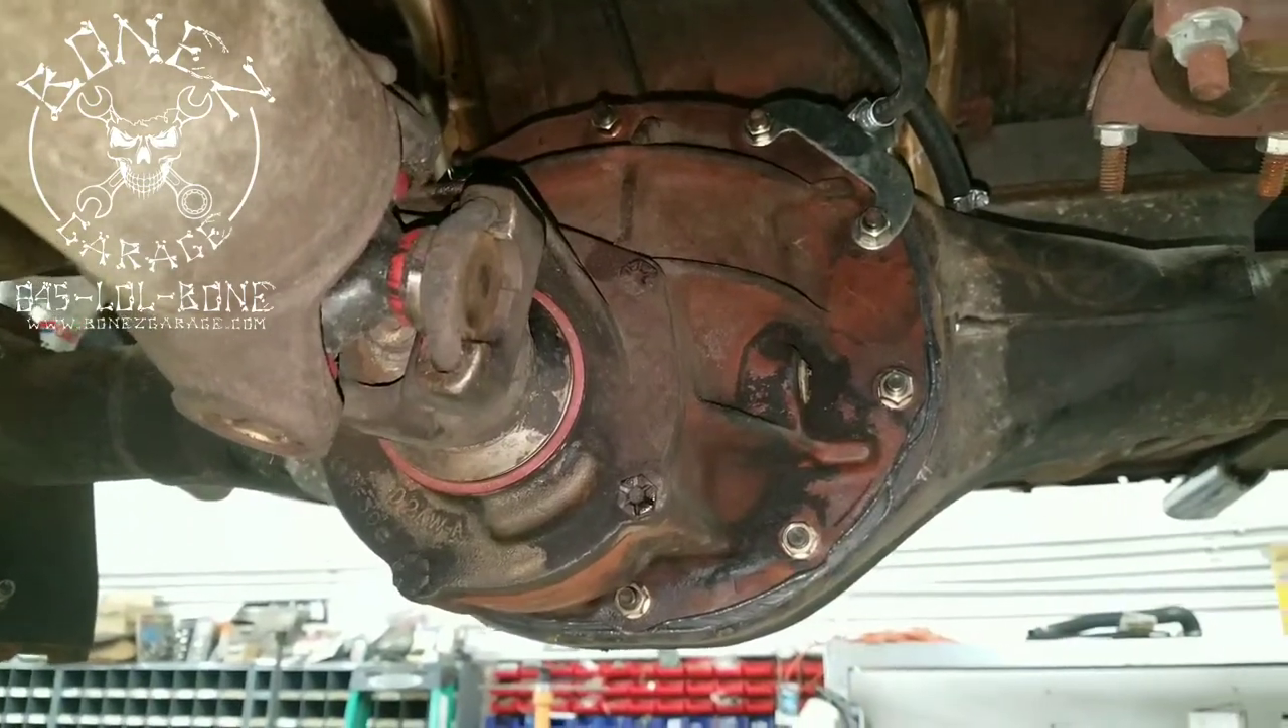But we now have the rear end all back together.